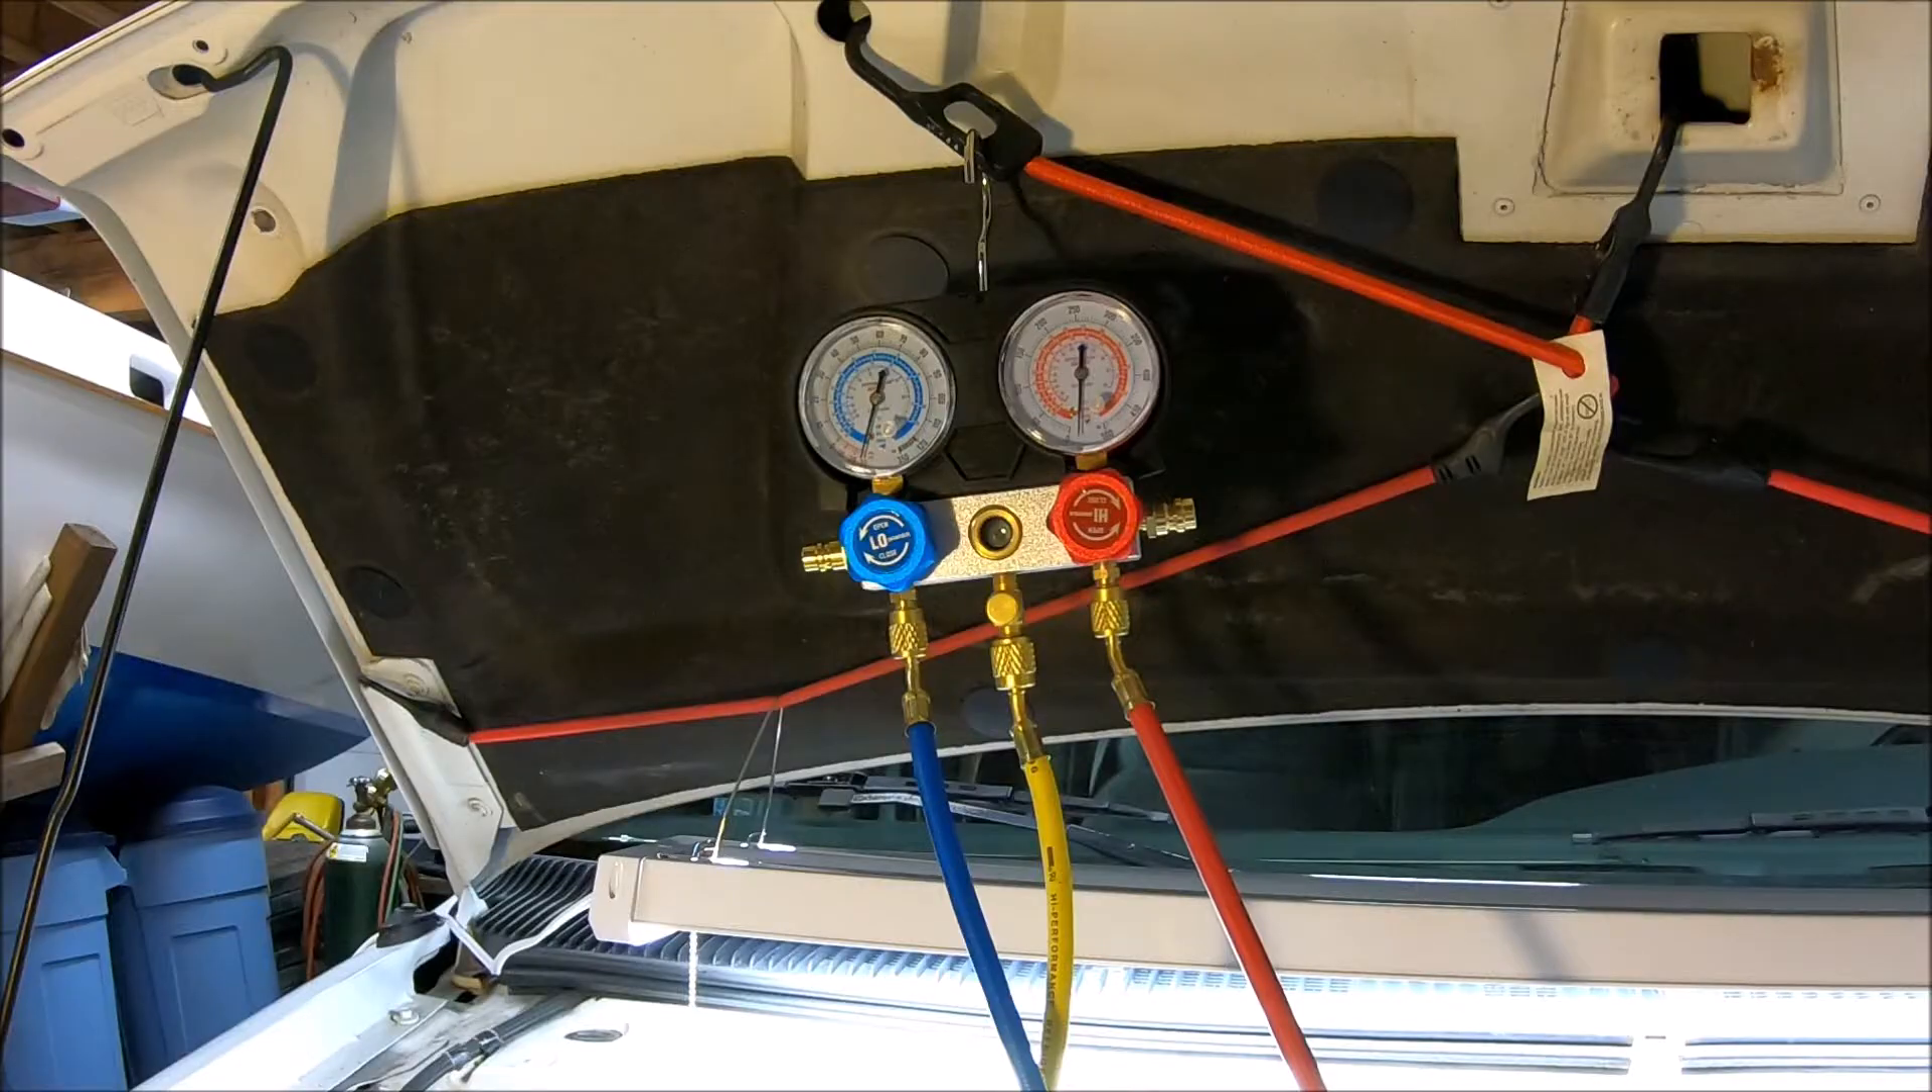All the oil is in there now, I put the blue line back on the manifold gauge set.